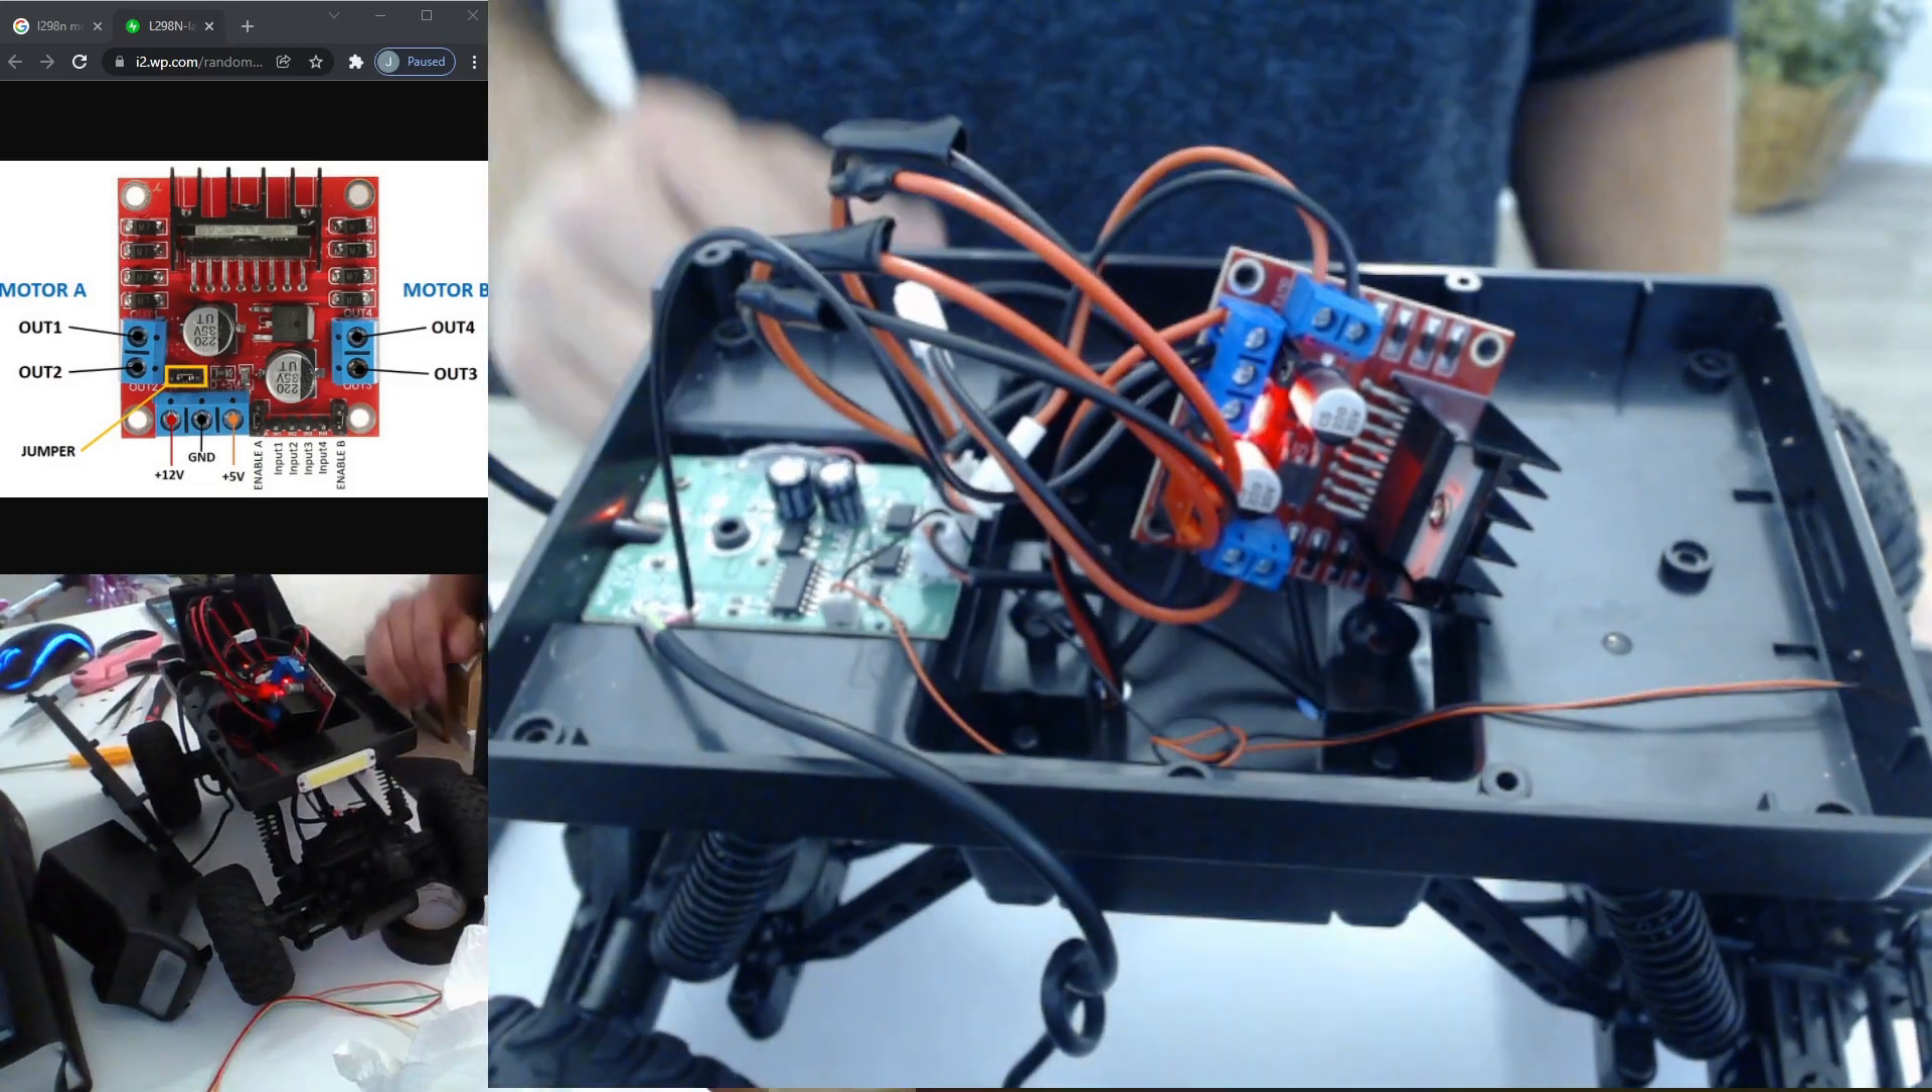The only thing we've got to do at this point is to go ahead and tuck the wires back in.